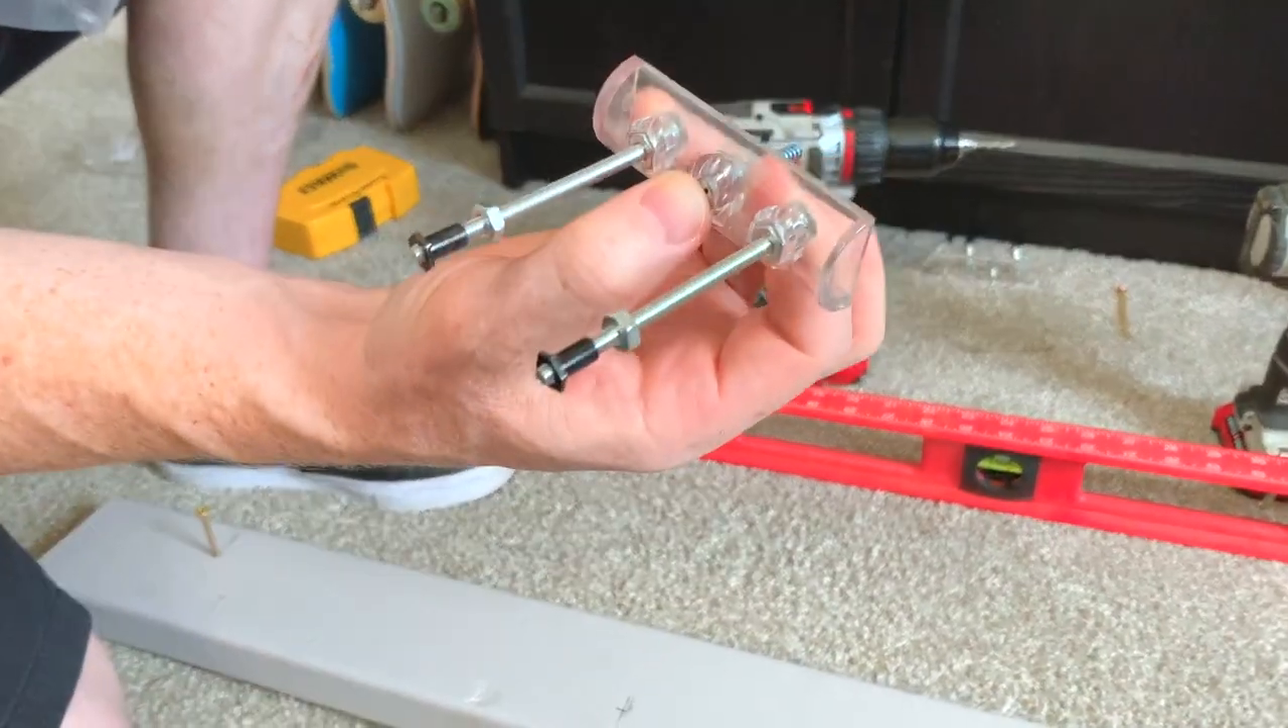I have my screw pushed through the plastic already that's going to be what's going to secure the plastic here to the board here.